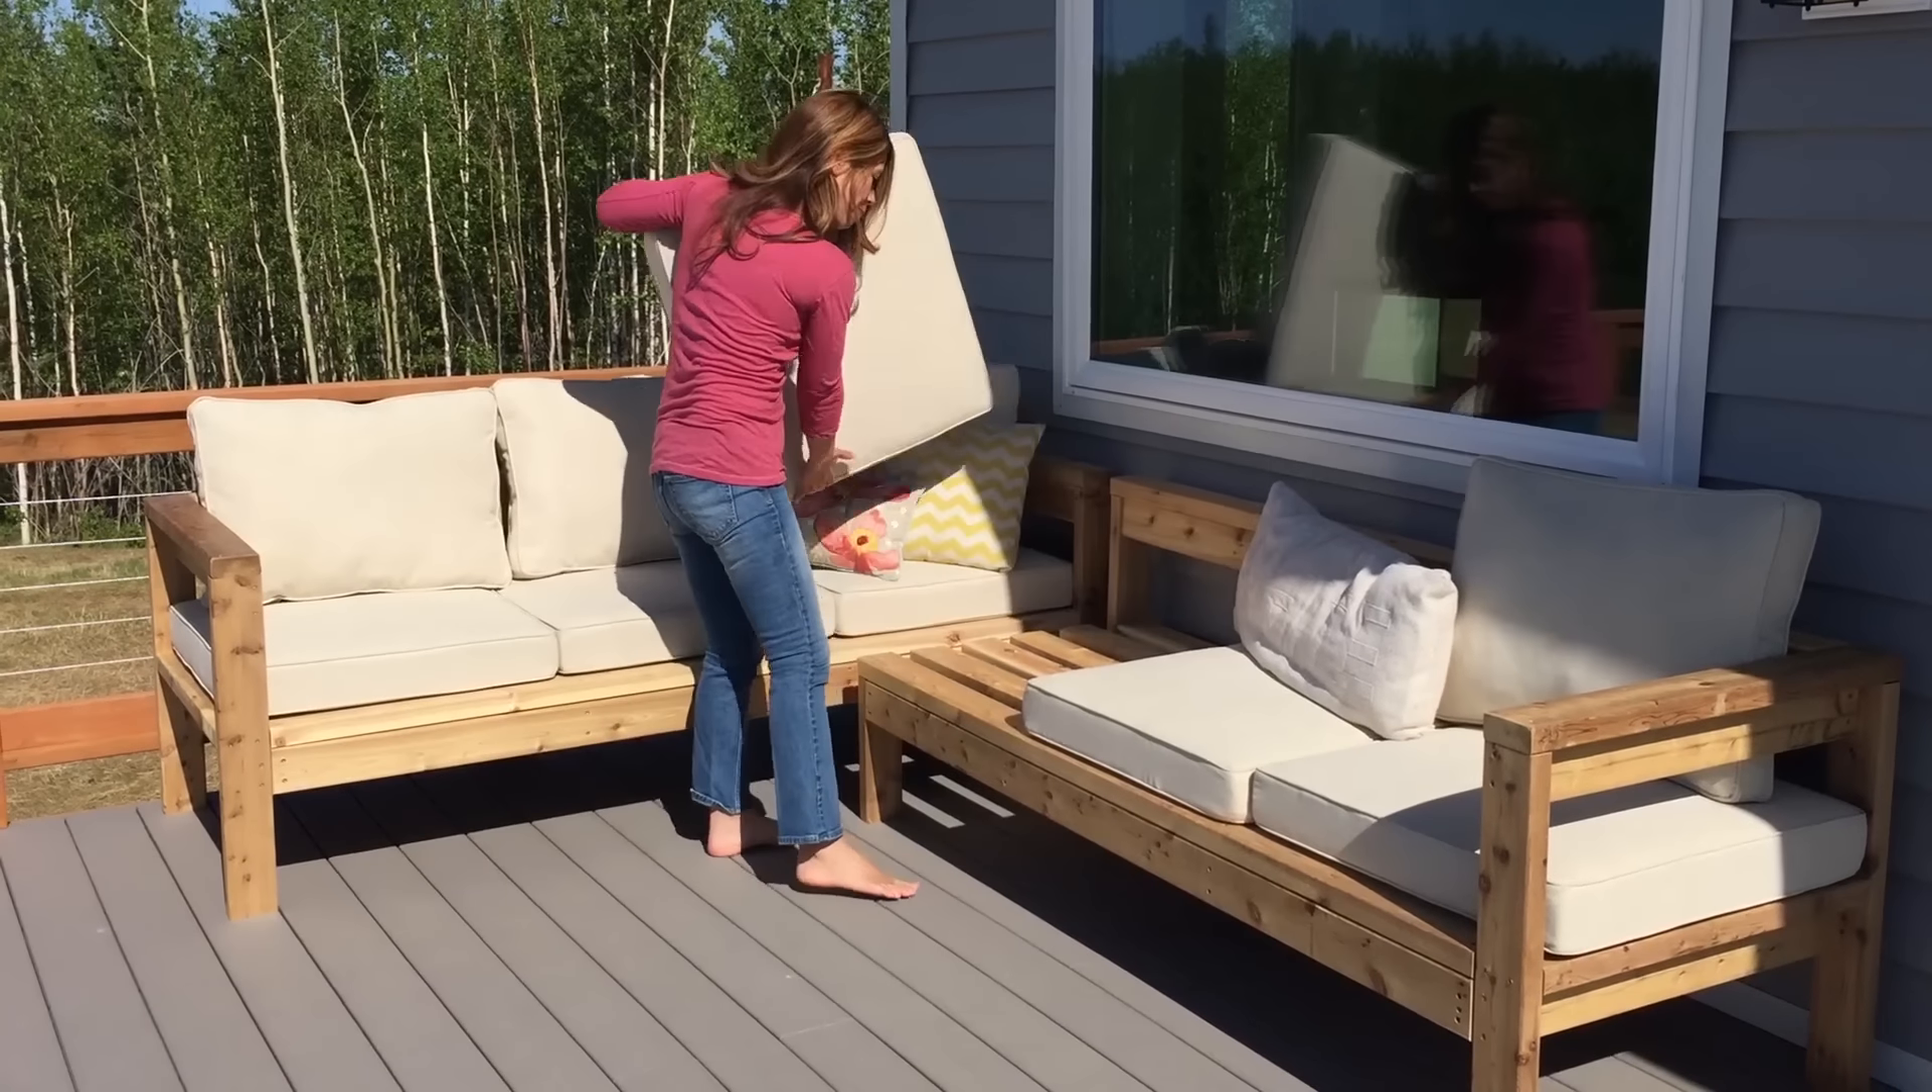Okay, so we are all done with this sectional and I'm putting these cushions on.